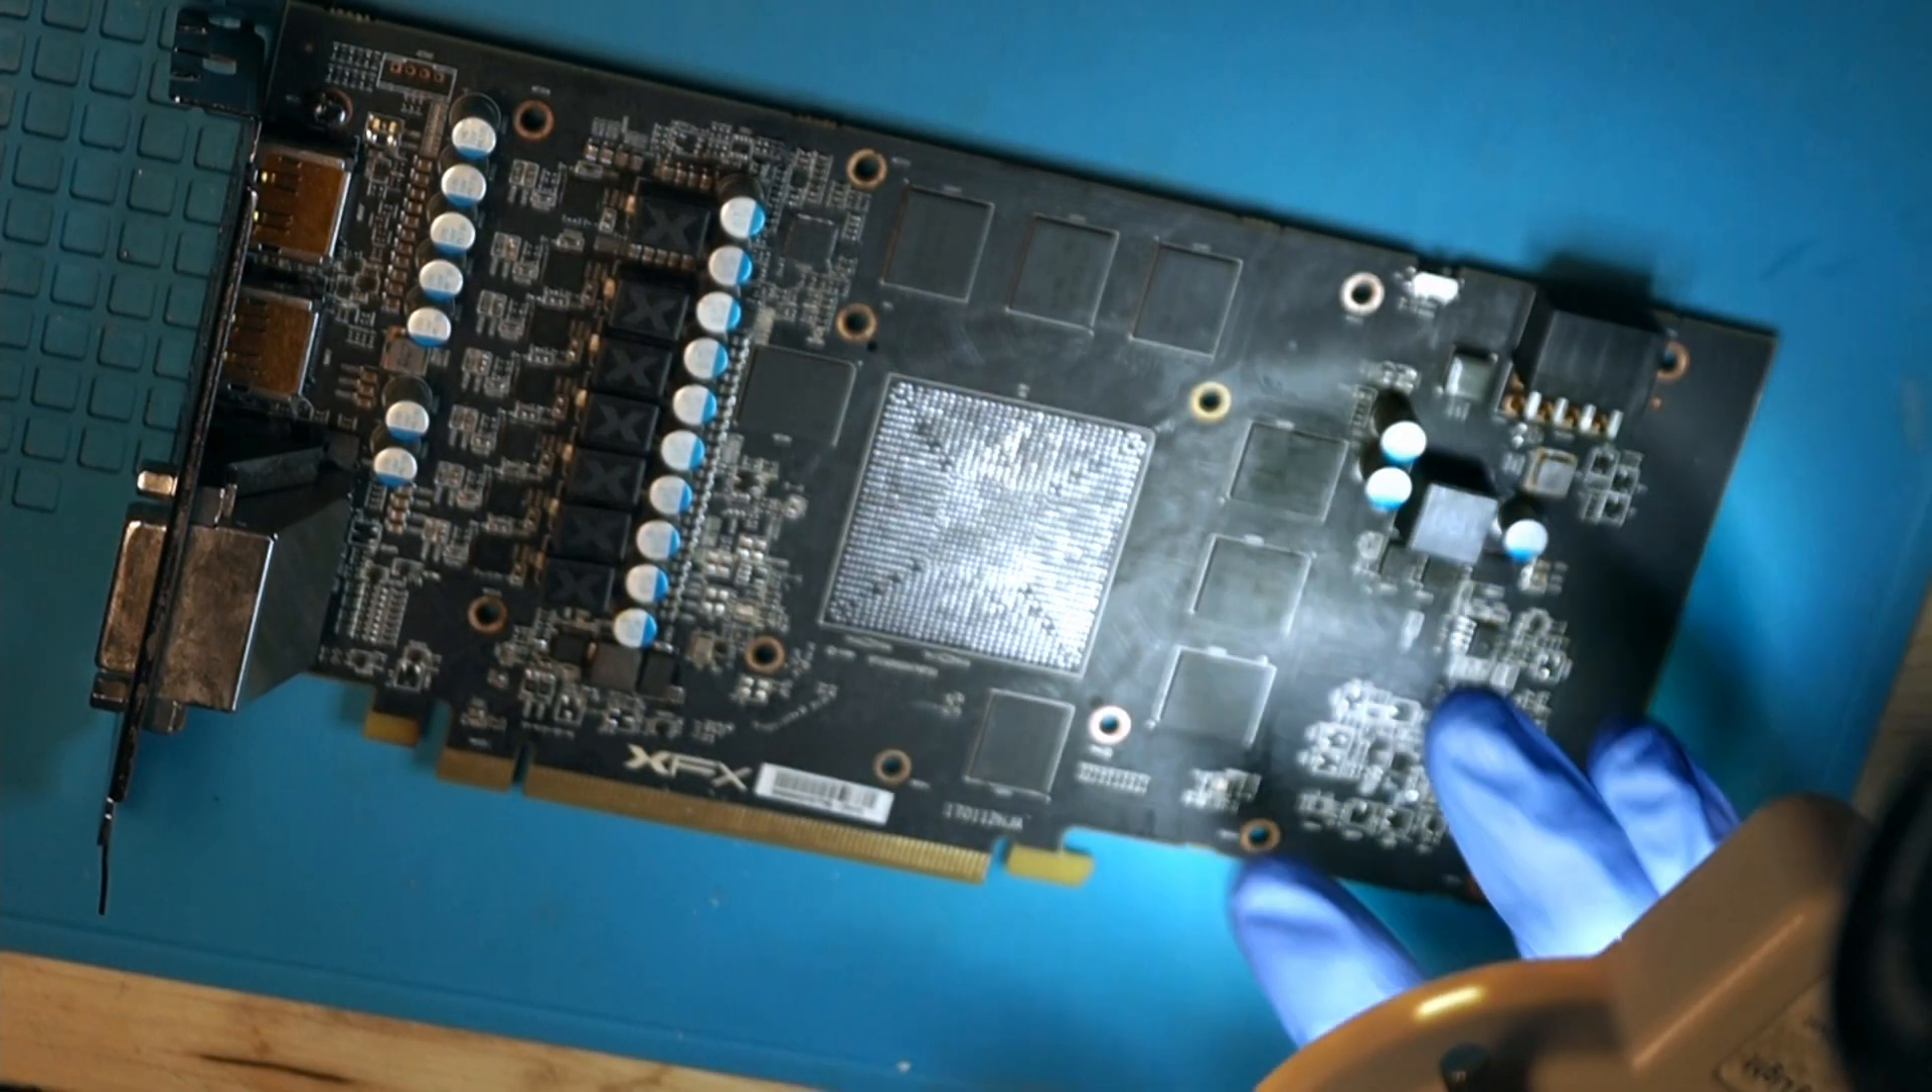So, as you can see, the core is removed. I wicked away all the solder.